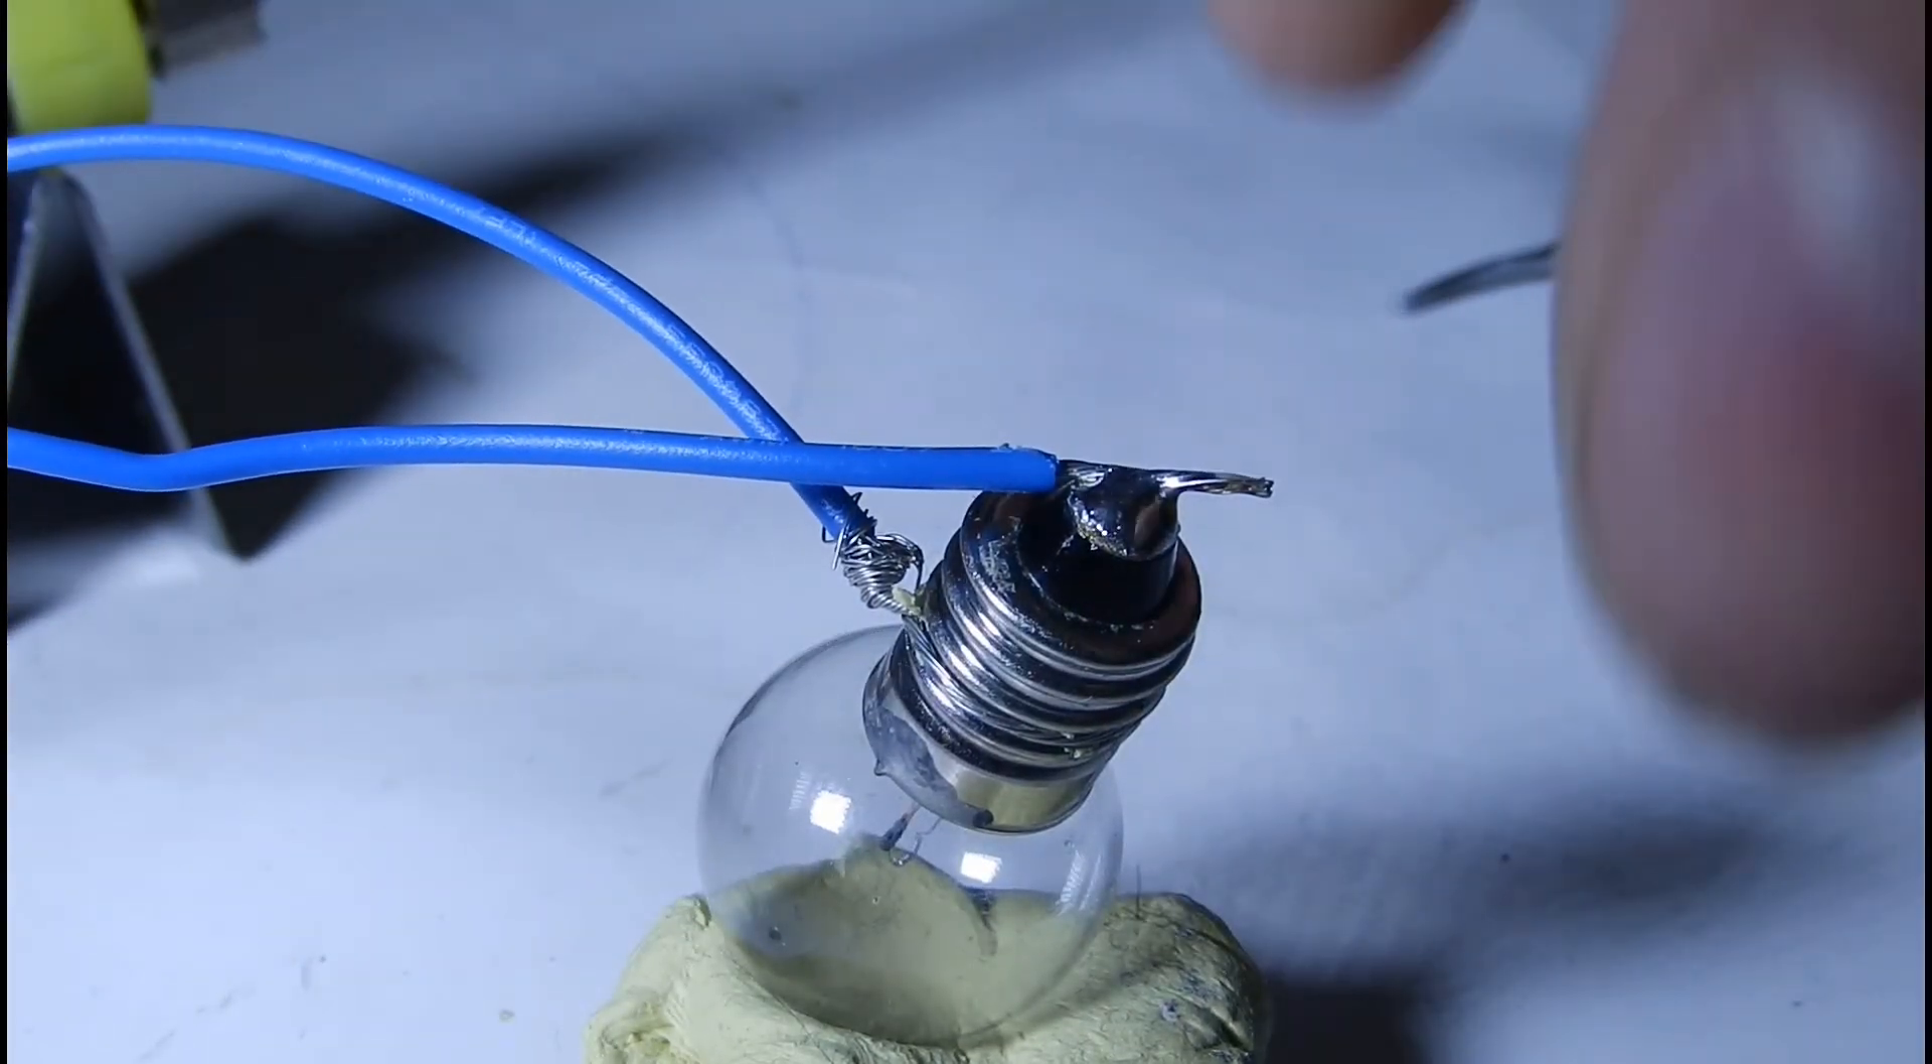Ça y est le fil est soudé à l'ampoule et ça tient.